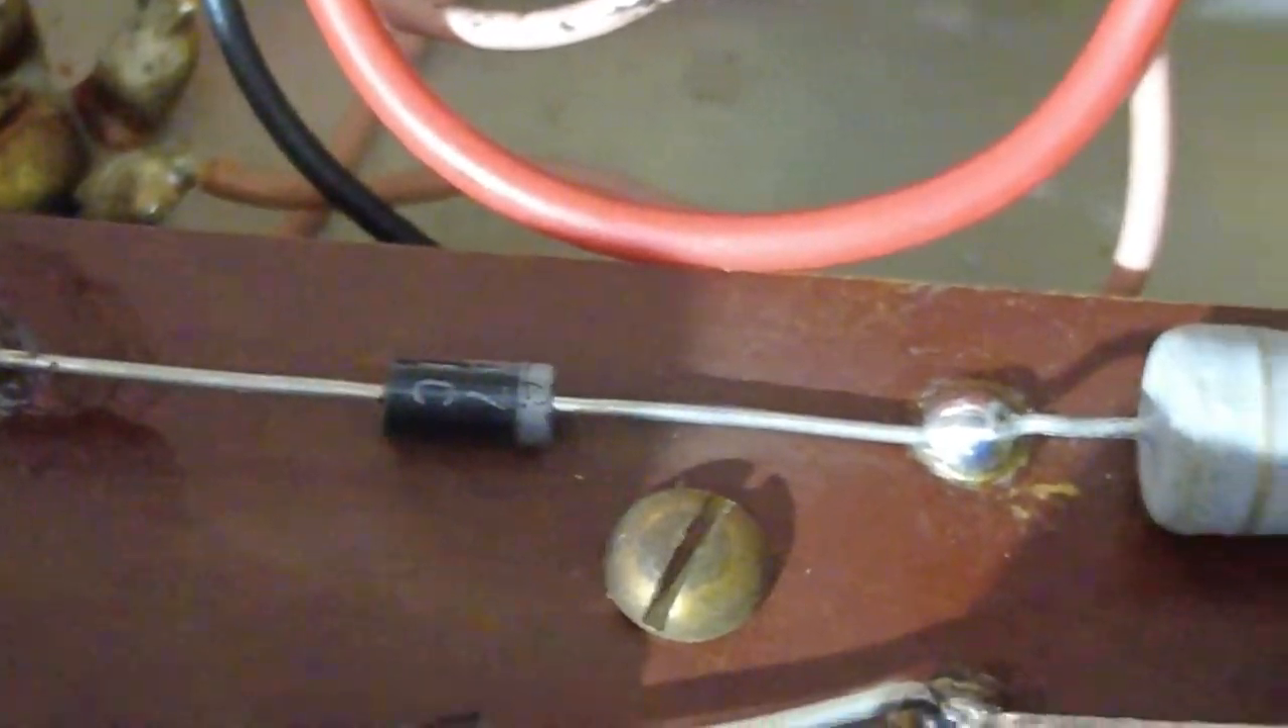We've got a new diode in there as well.